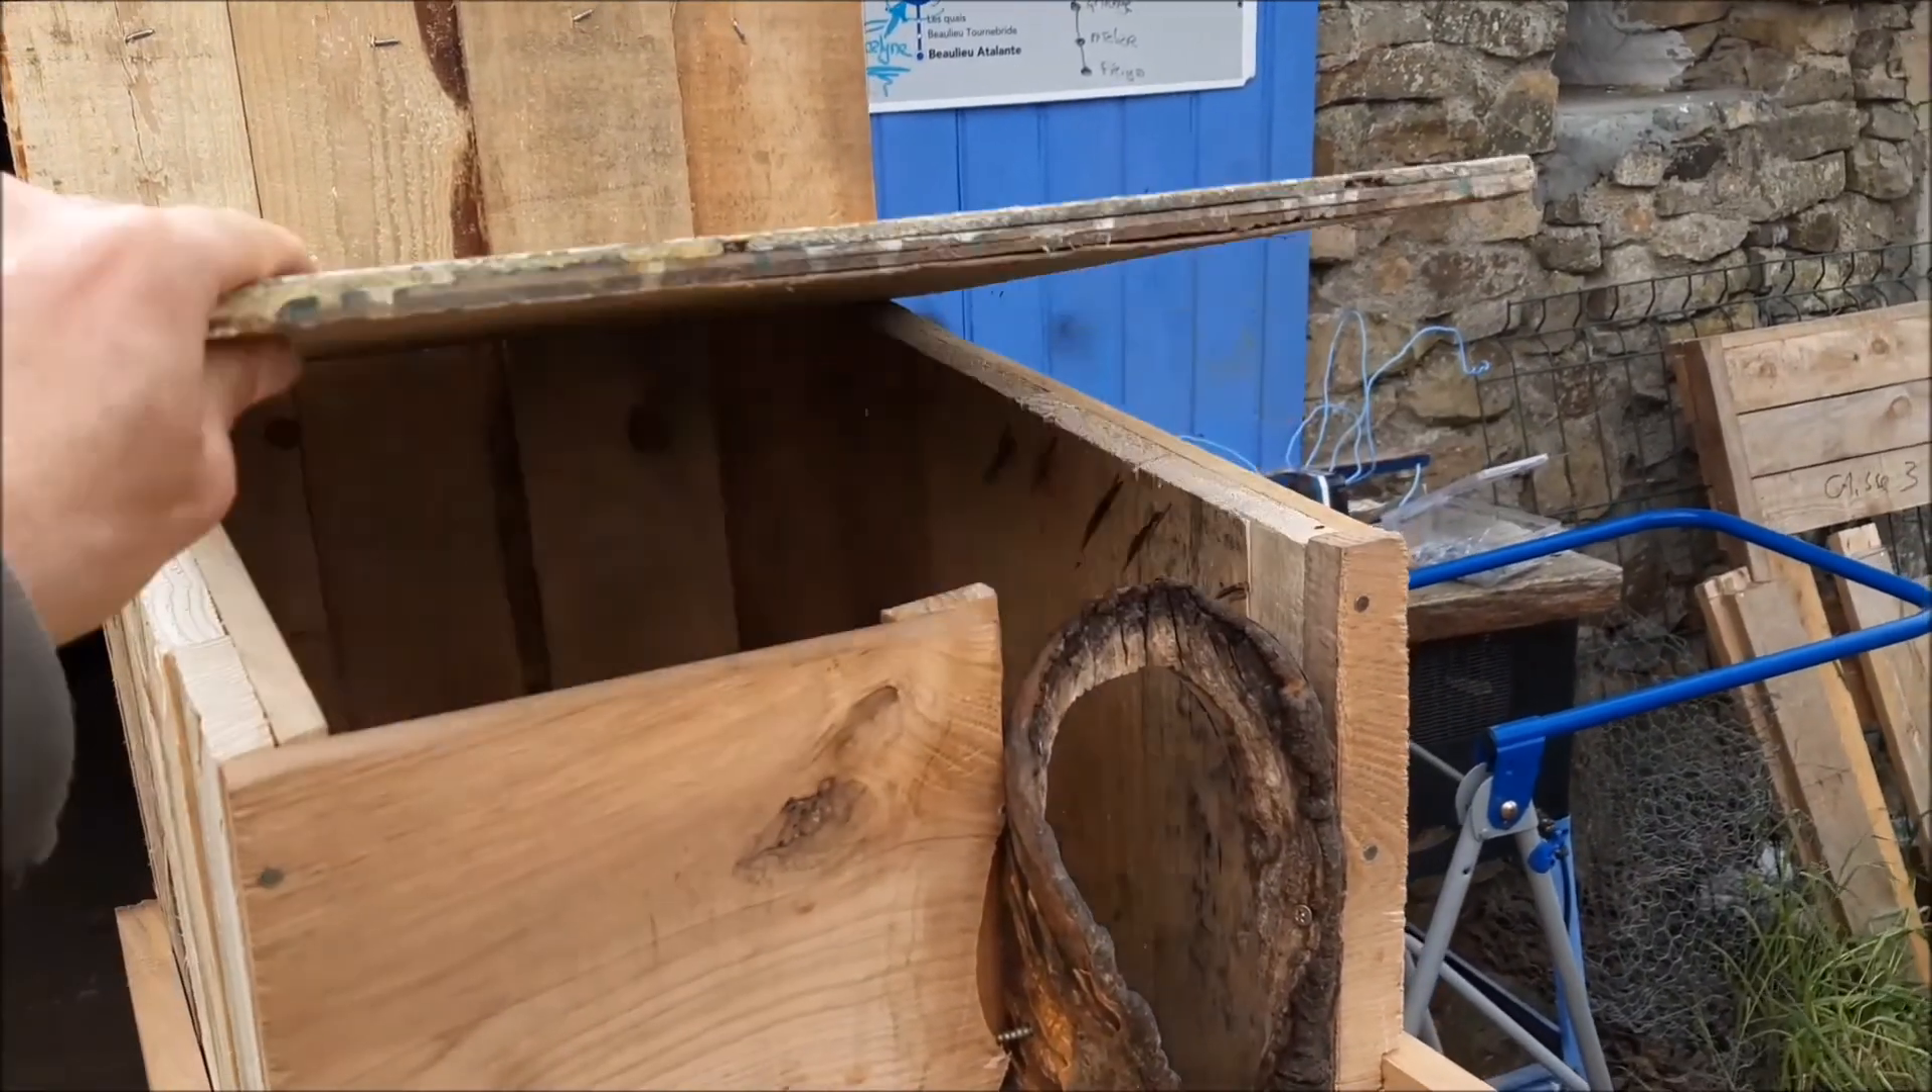Bon la nichoir est maintenant quasi terminée le toit est juste posé comme ça c'est pas encore fait.